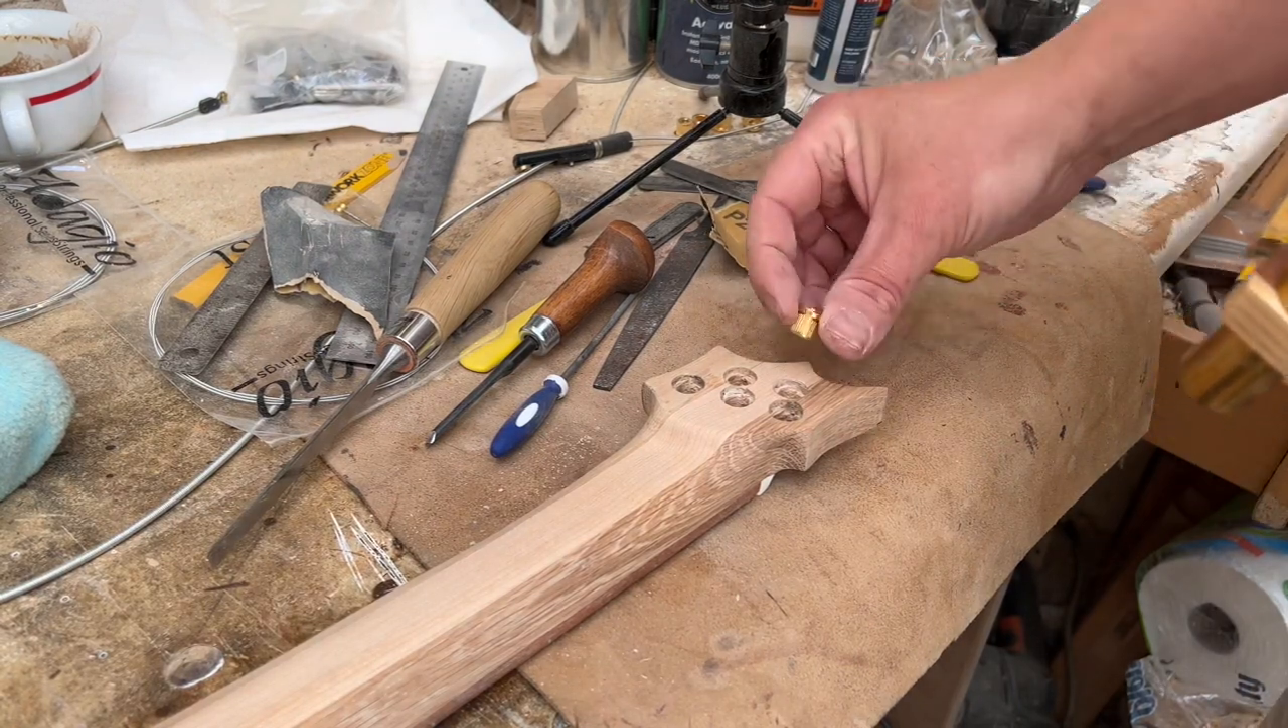So all there is left to do now is to put these ferrules in, which is really scary, by the way.